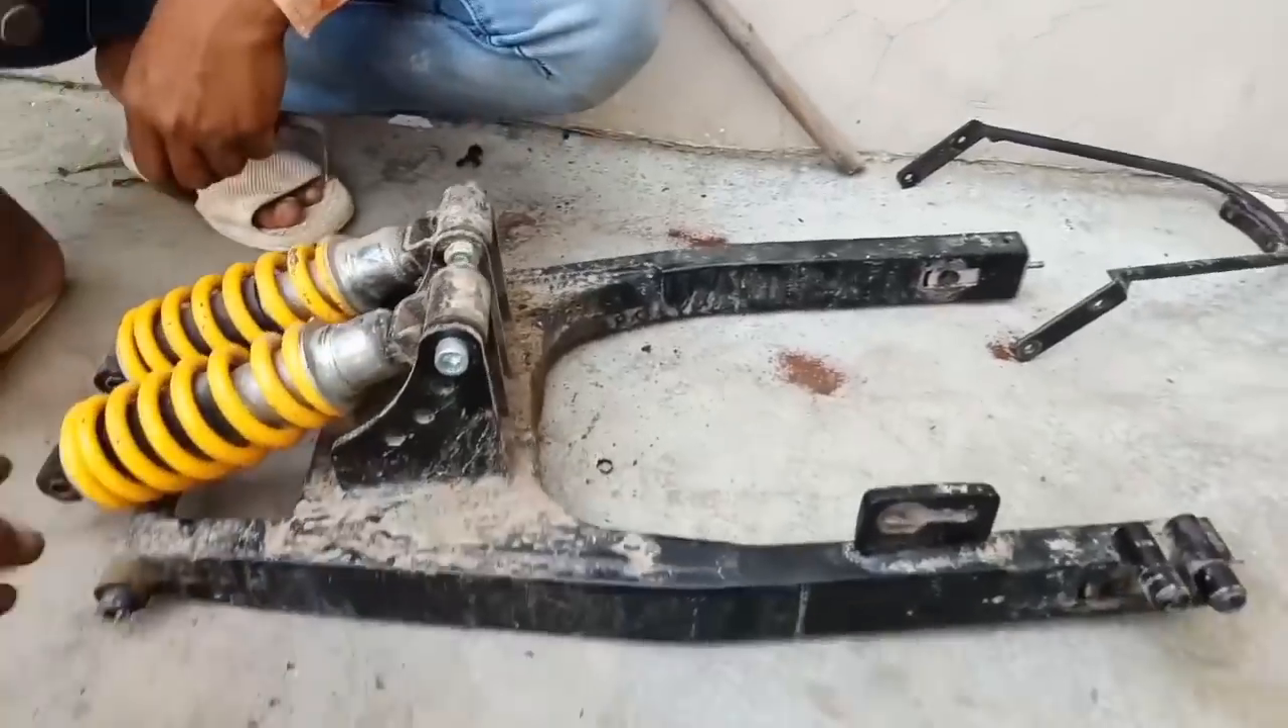आप देख सकते हो दोनों मोनो शोकर ऐसे फिट हो गया है।